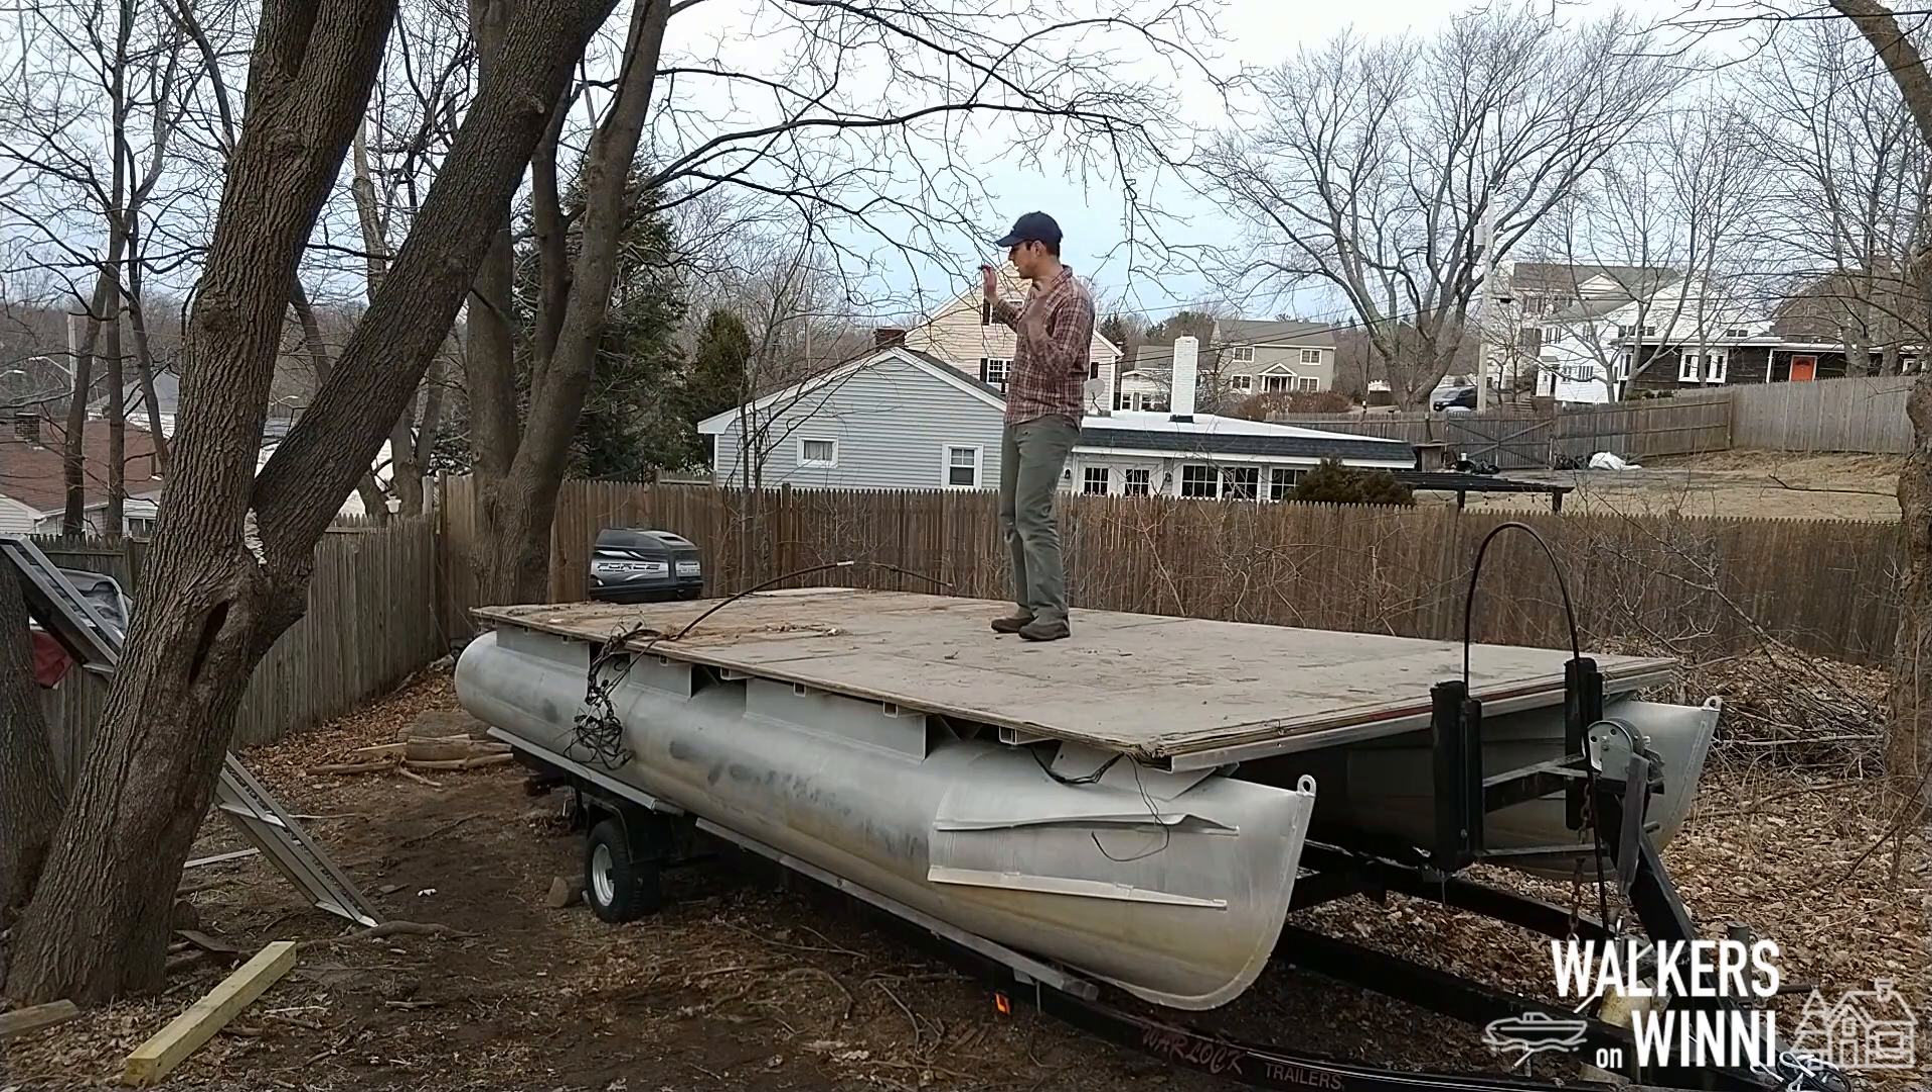We got all the furniture off including the helm gas tank everything and now we can get to the business of taking the carpet off.